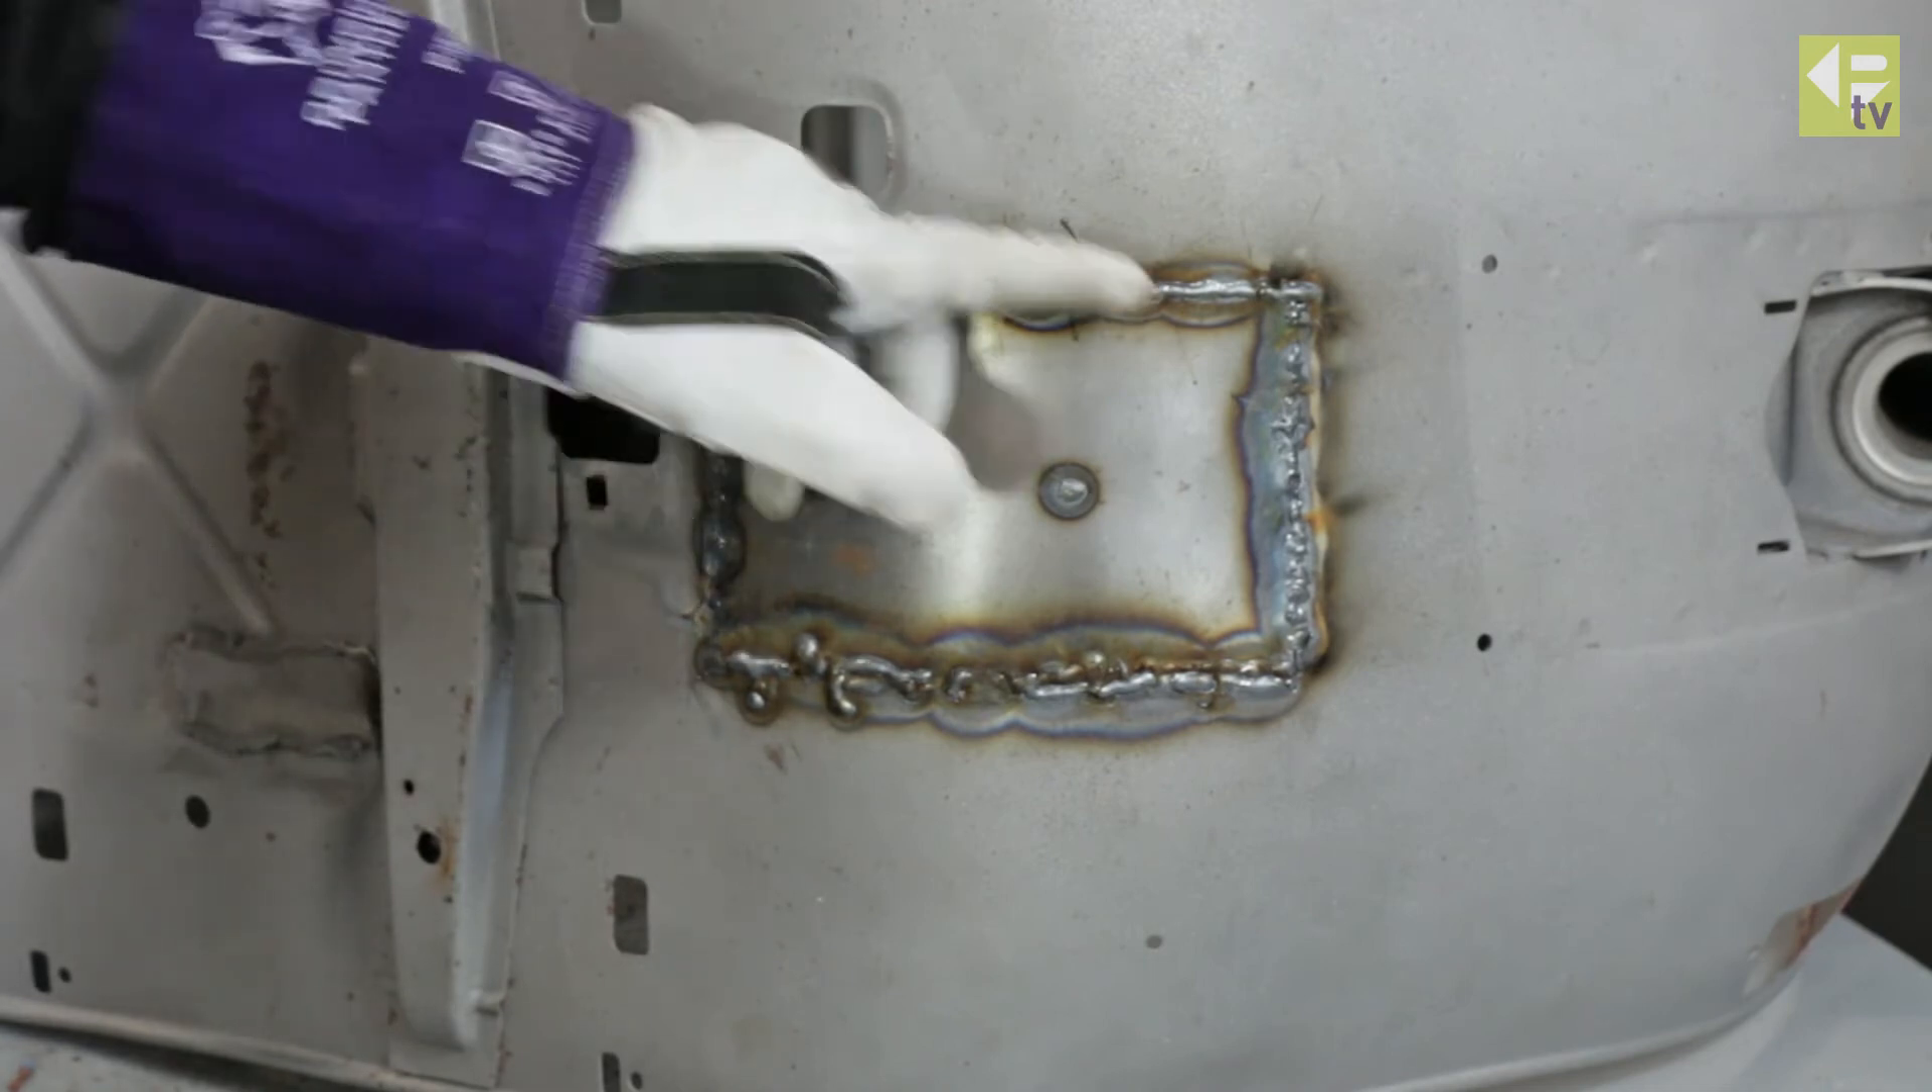So you can see here we've welded this patch in uh with mig uh using a stitch welding process.